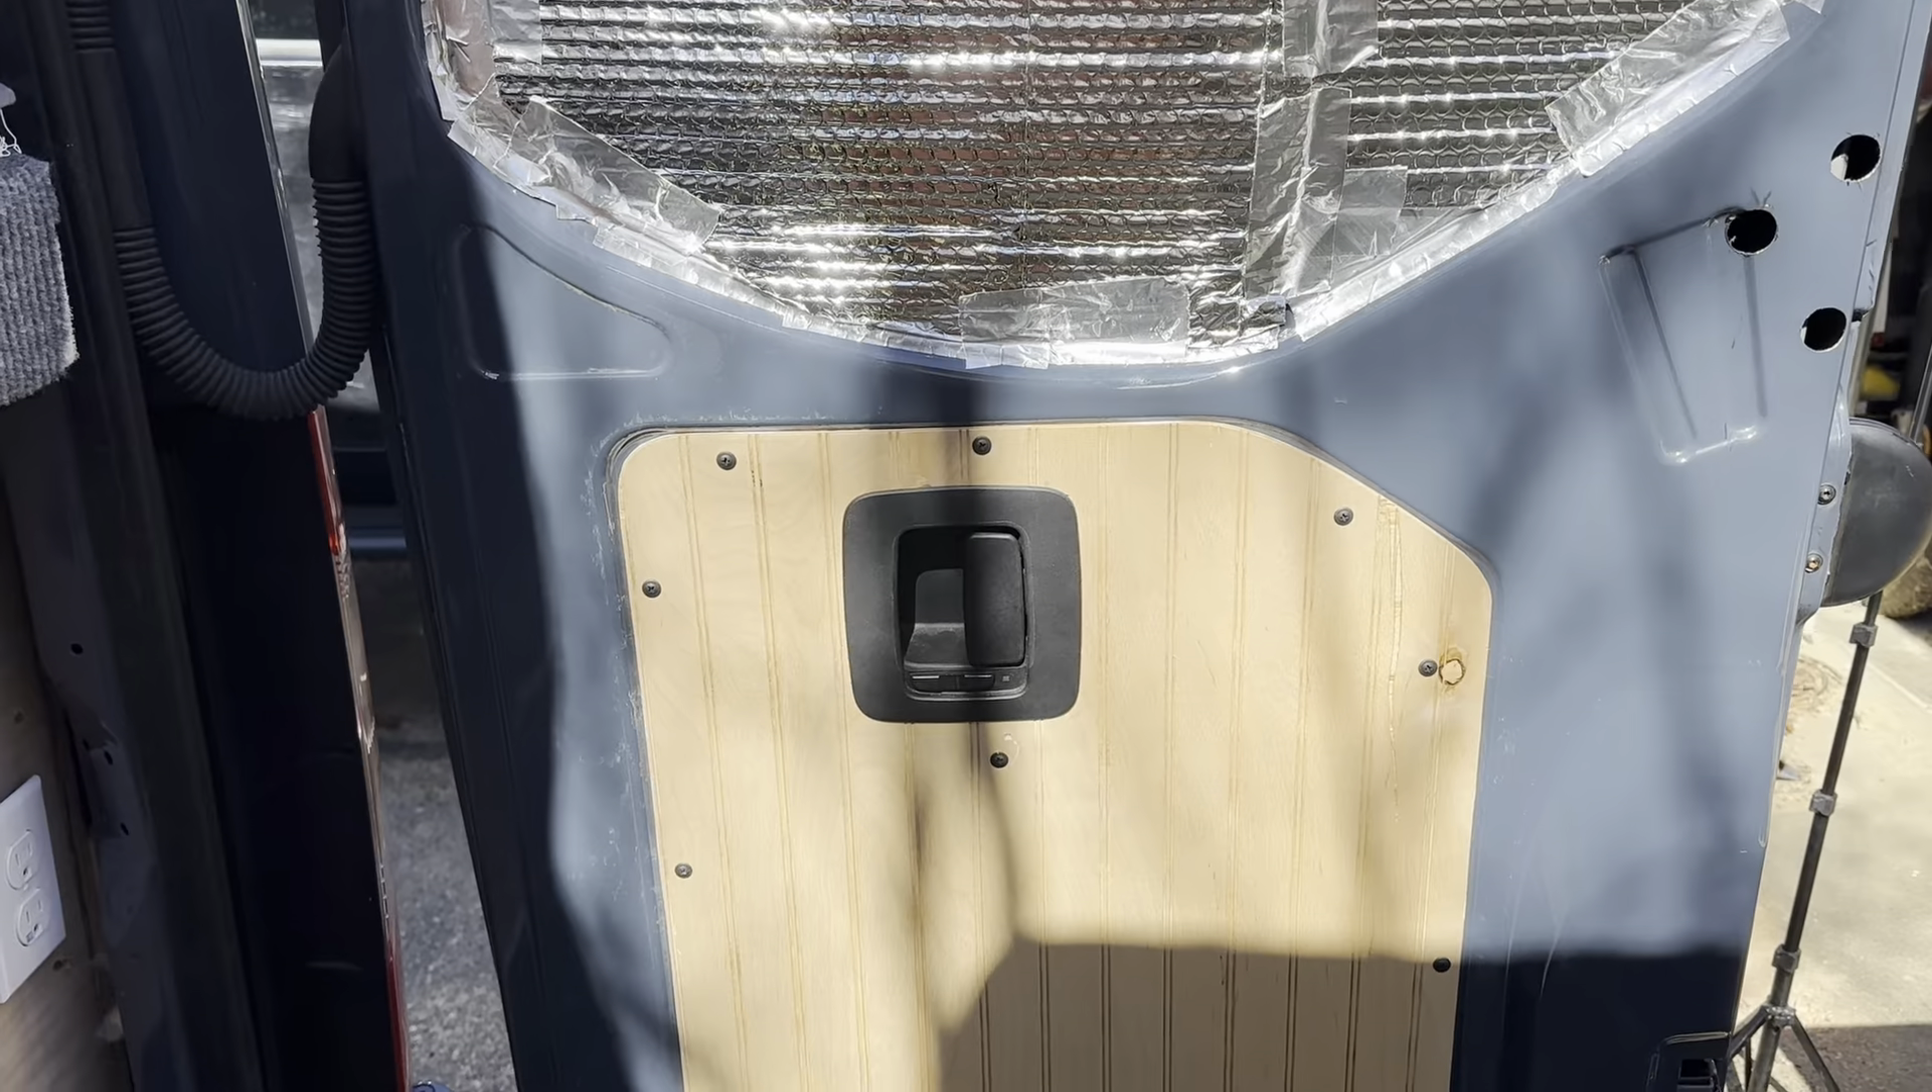The handle fits perfectly so I cut the hole right.